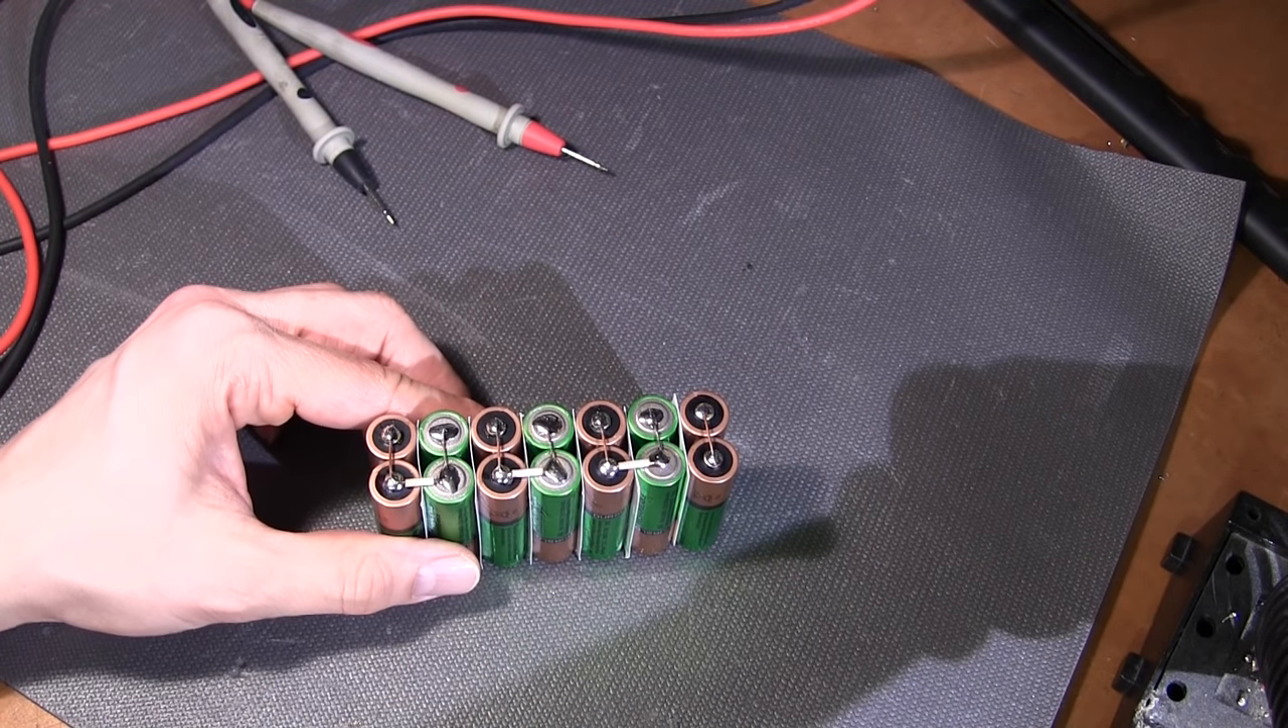The battery pack is now soldered together in series parallel.